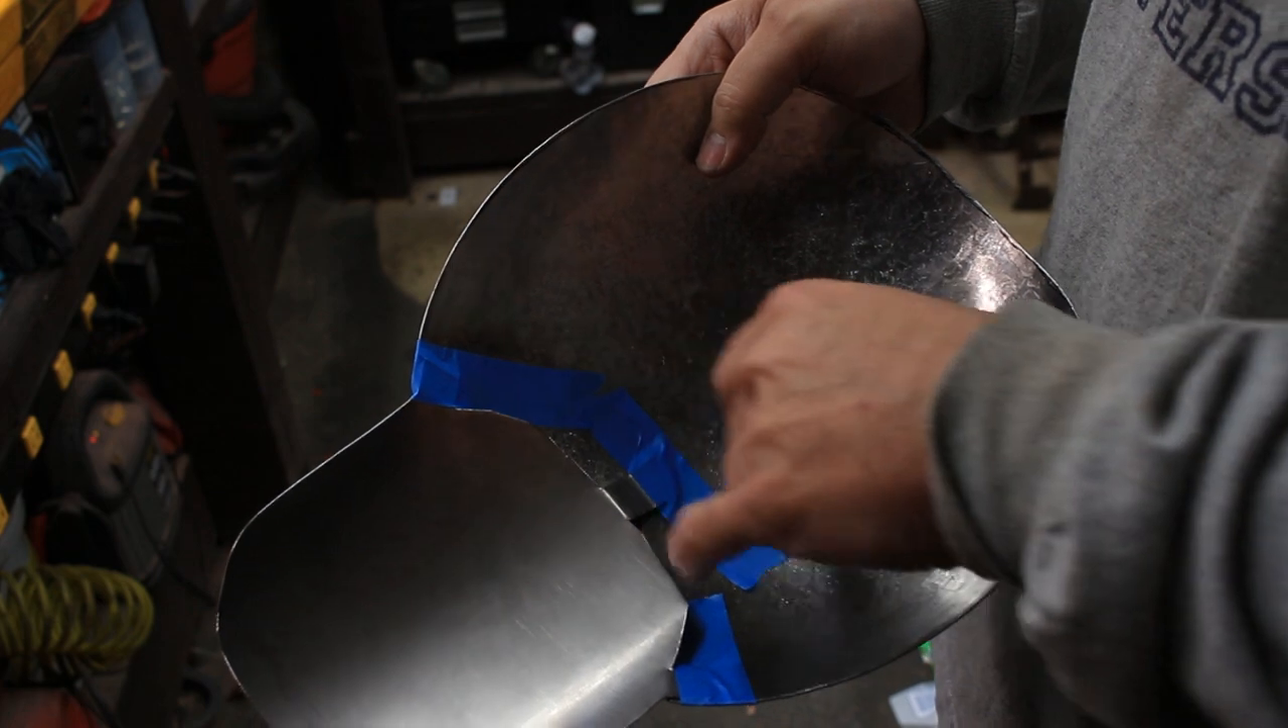And here I've got the two main parts put together and taped together.